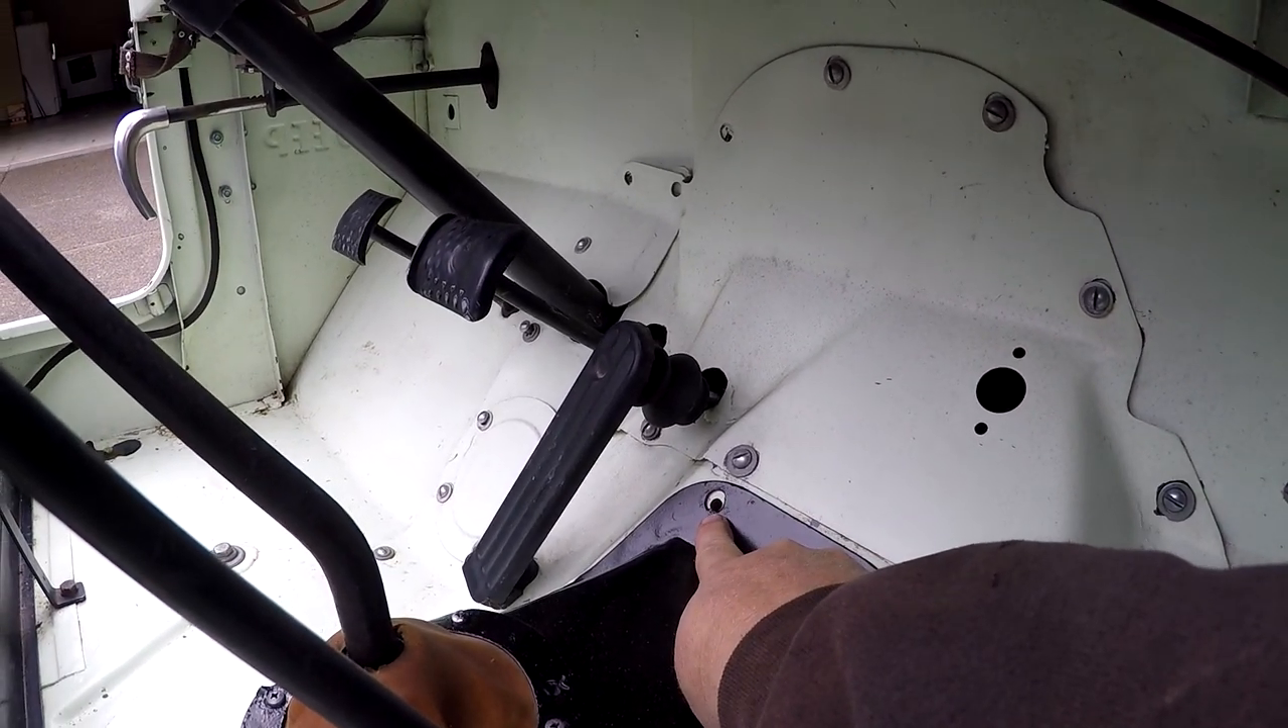You can see here I'm missing one bolt.